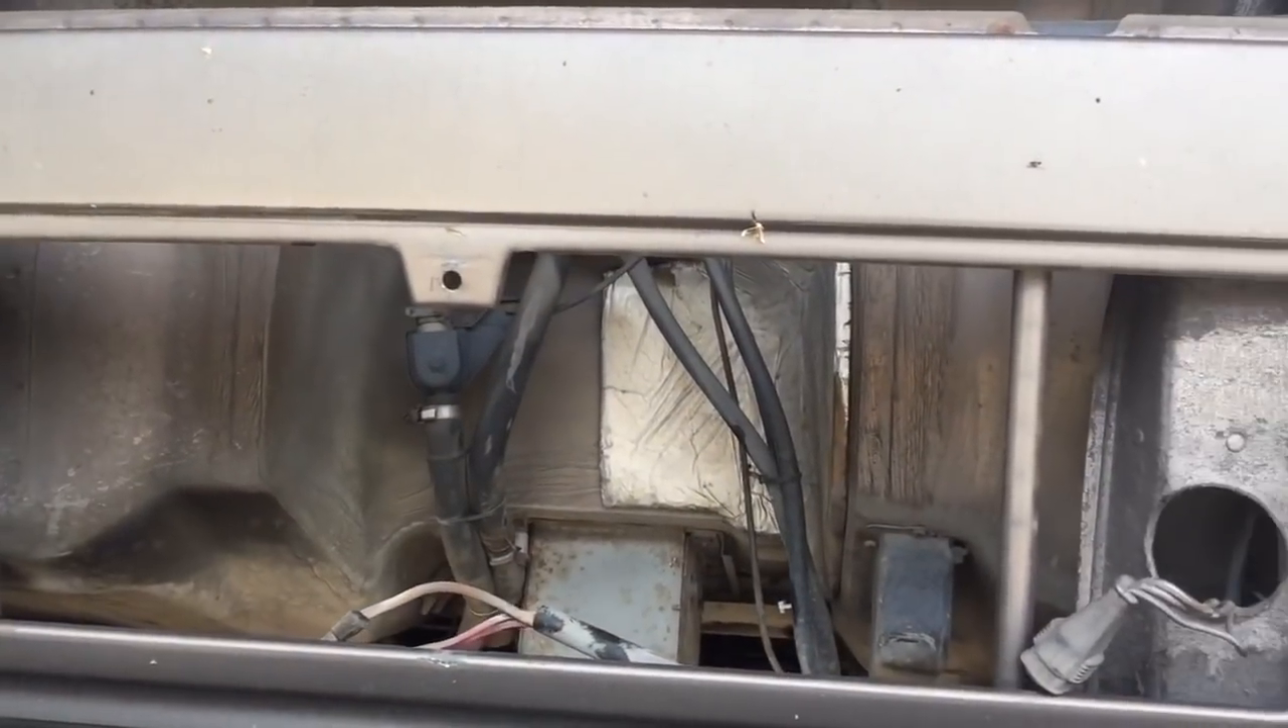There's the gap waiting for a new radiator.